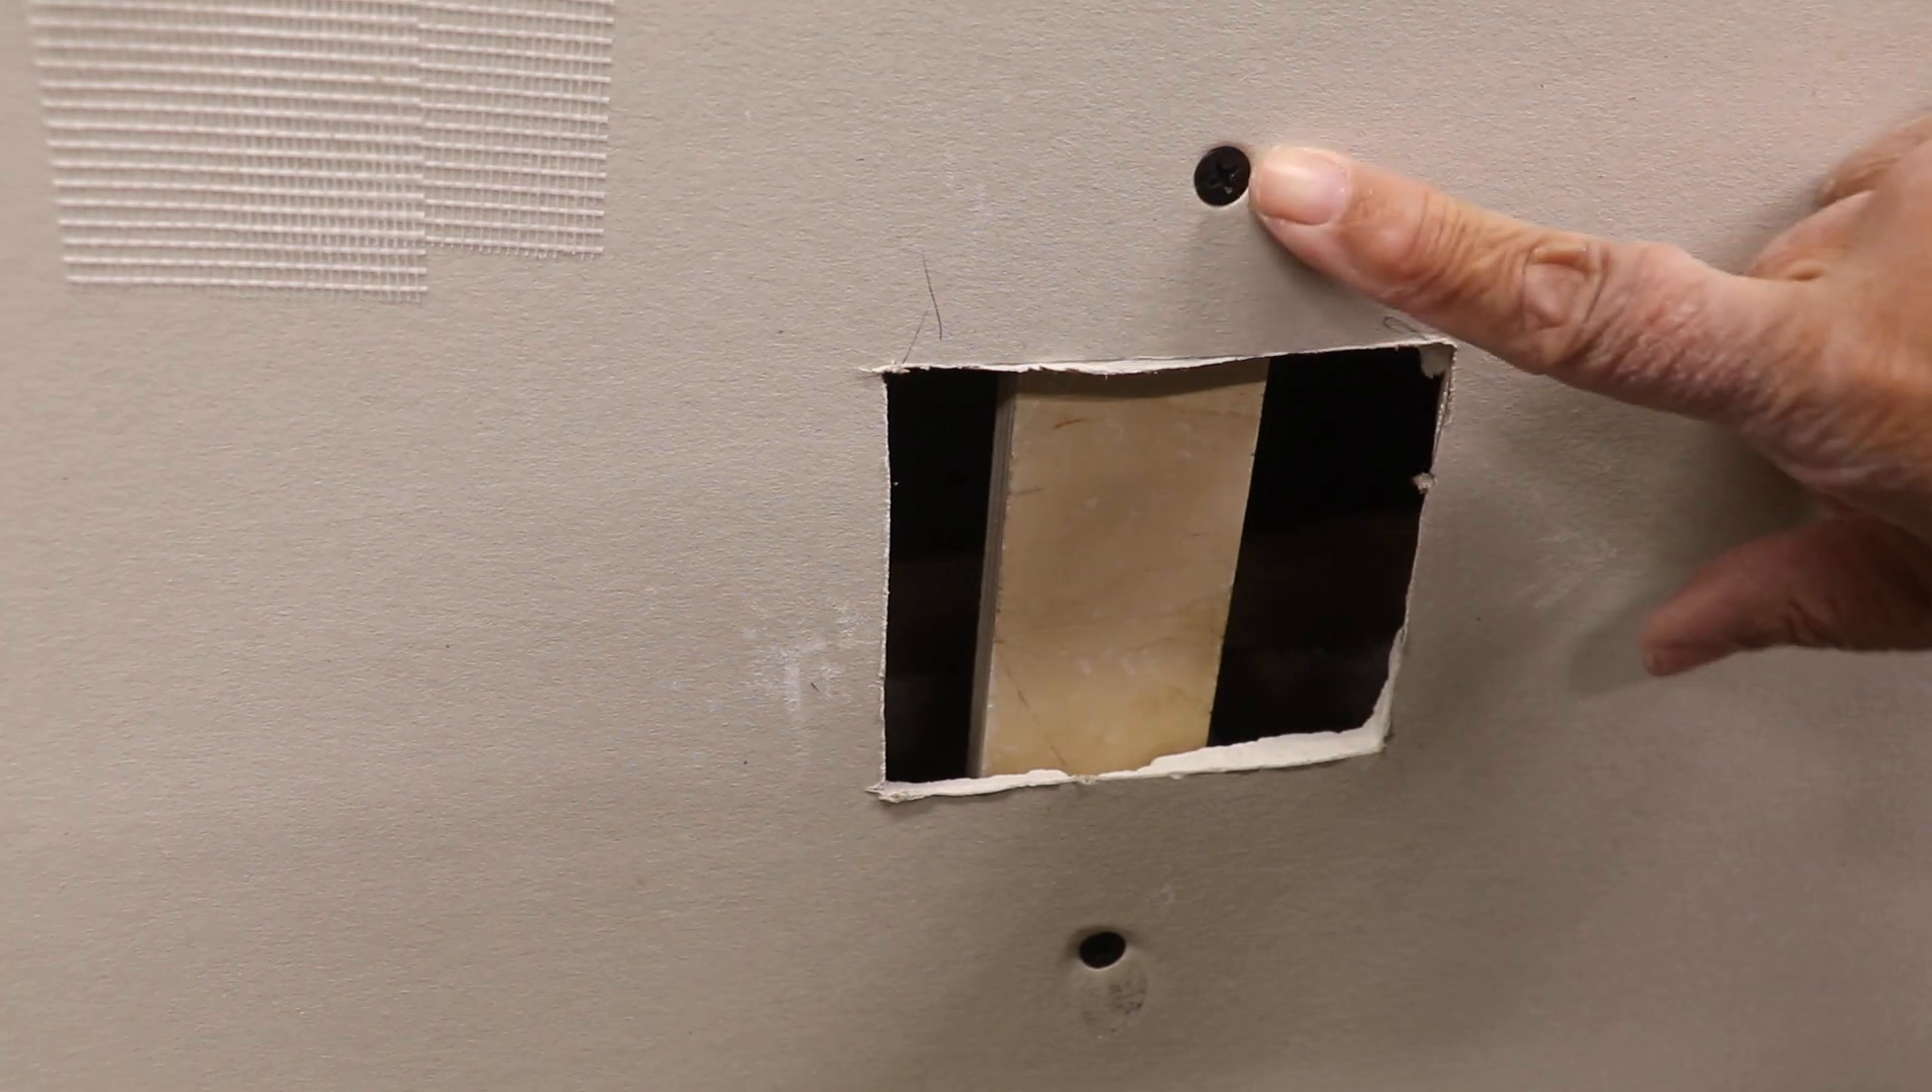All right, our piece of plywood is securely in place.